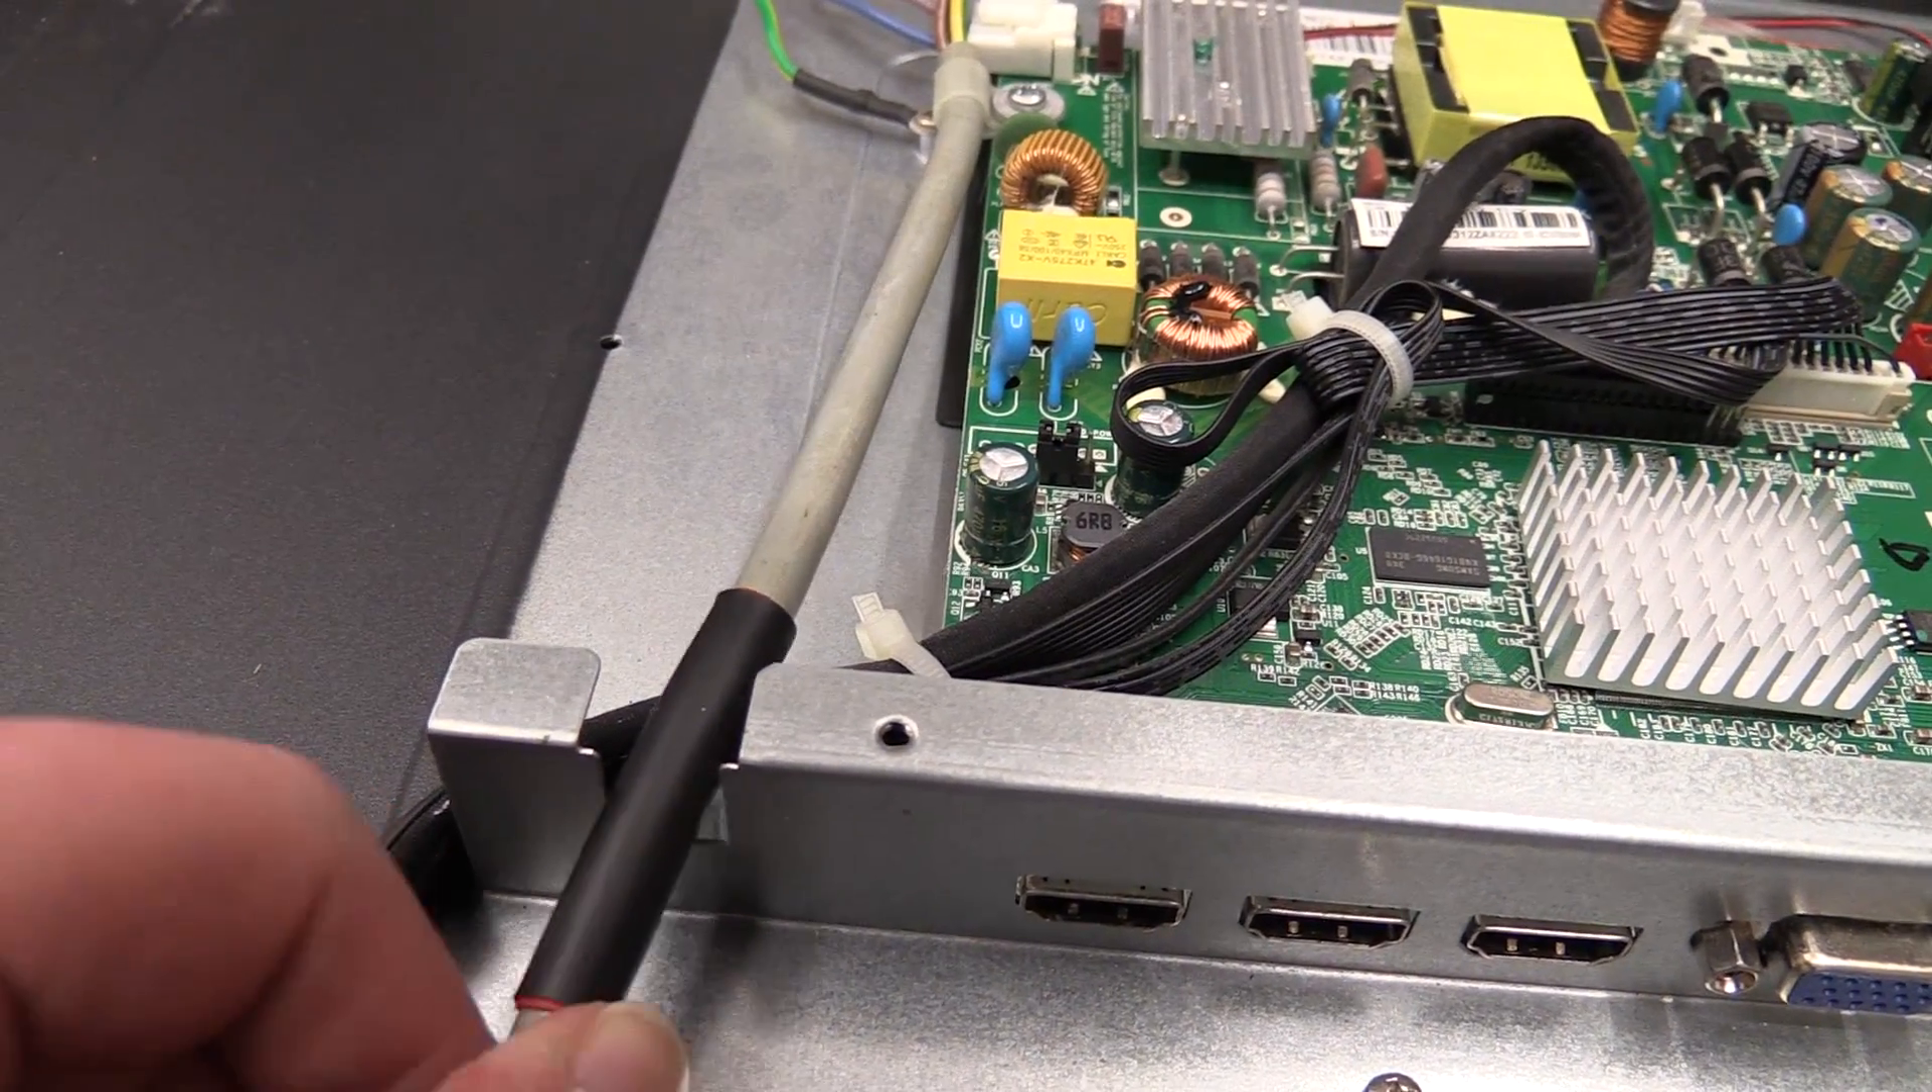So, I used a double layer of heat shrink tubing to hopefully keep the exposed metal edges from wearing through the insulation of this cable.